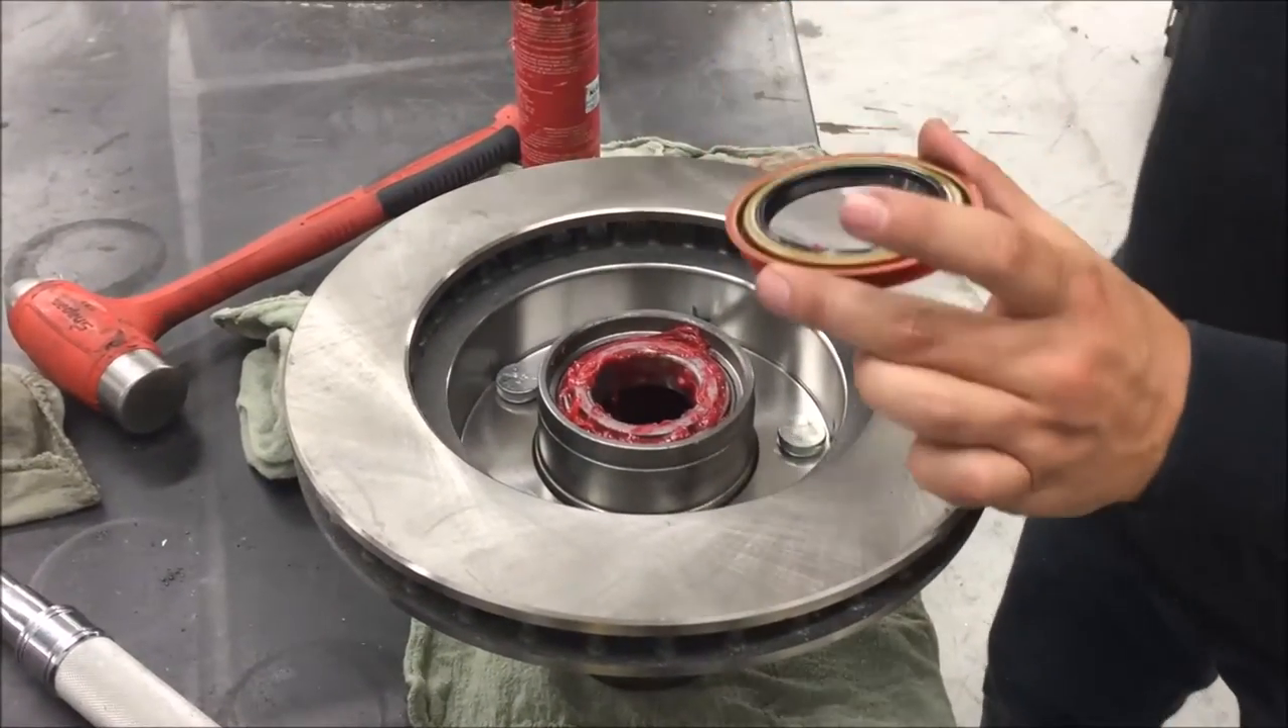Okay, now that we've got the wheel bearings packed, we've set the inner wheel bearing inside the greased race.